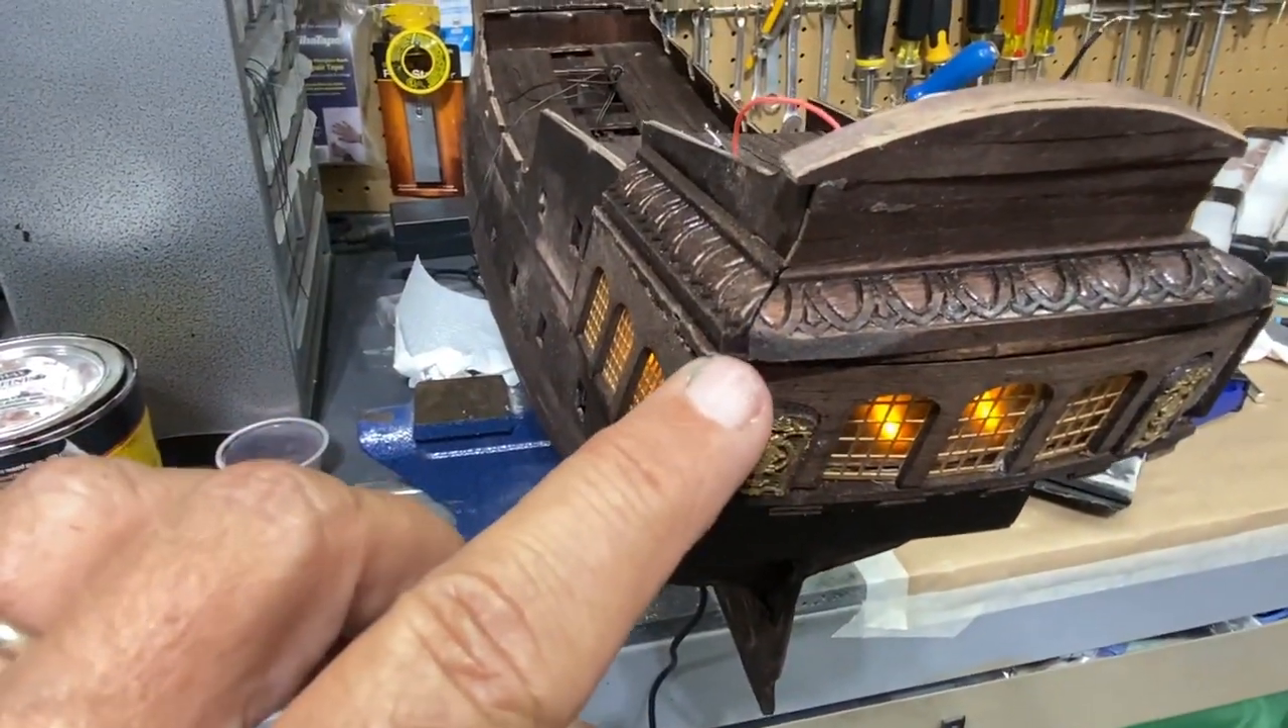So you can see the decorative trim piece that I put on instead of just a plain sanded off piece.